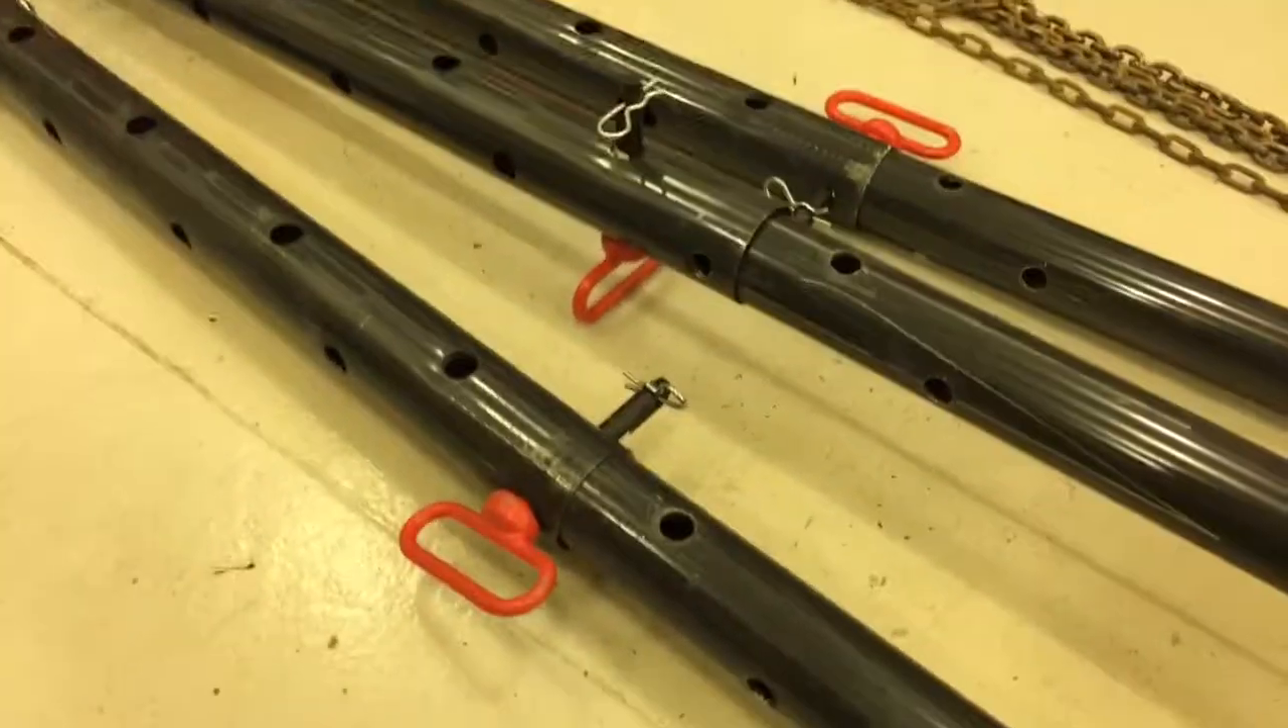I've got the three hitch pins put in.